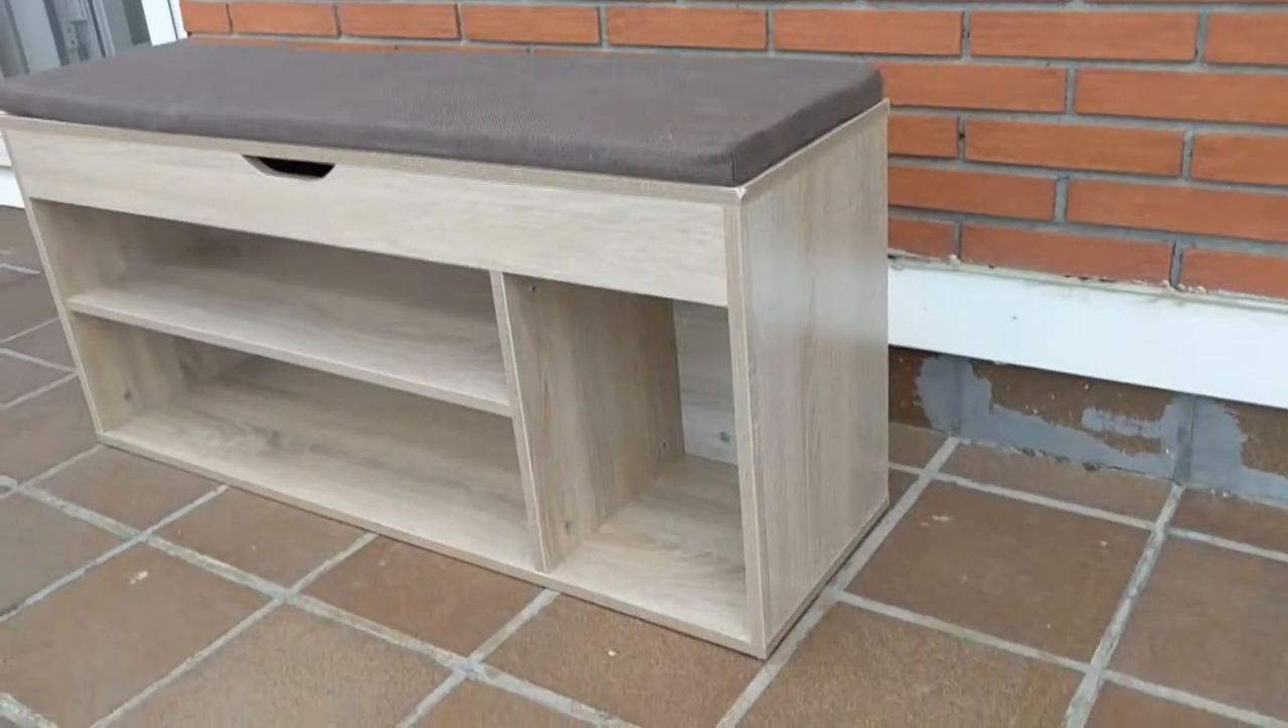Ya tengo montado el mueble Quedaría tal que así.